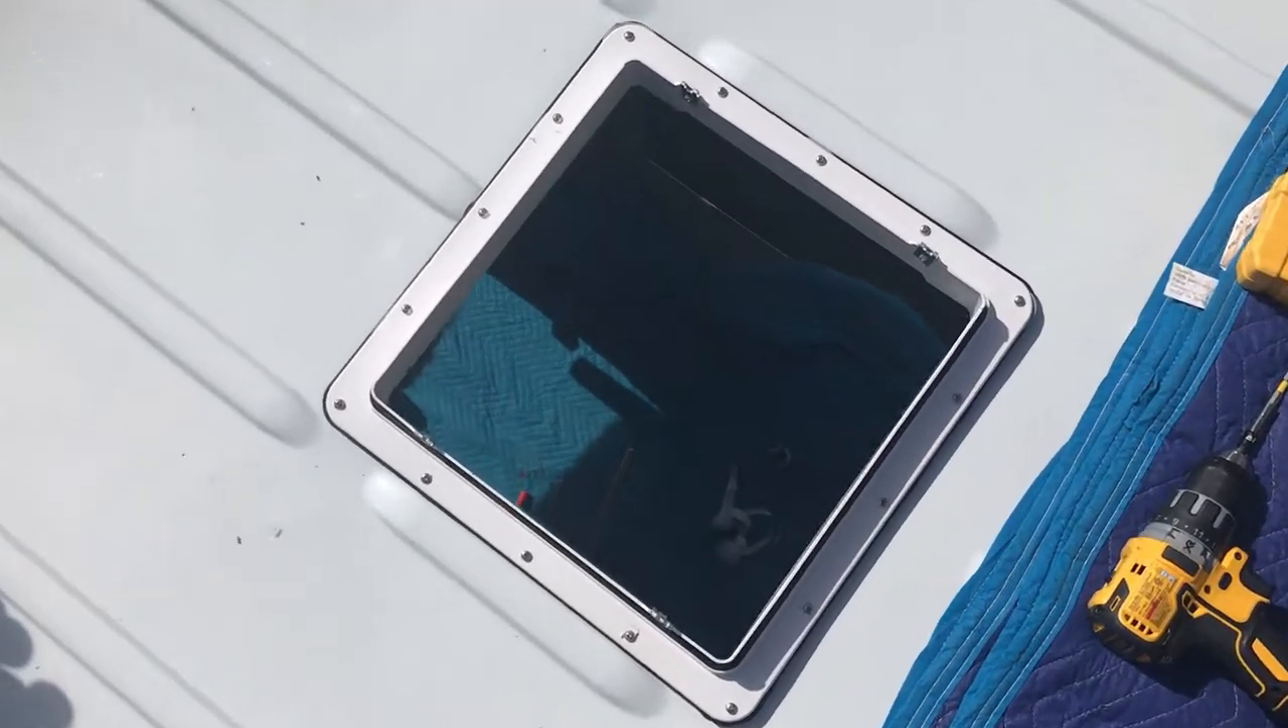So, there's the flange in with all the screws.